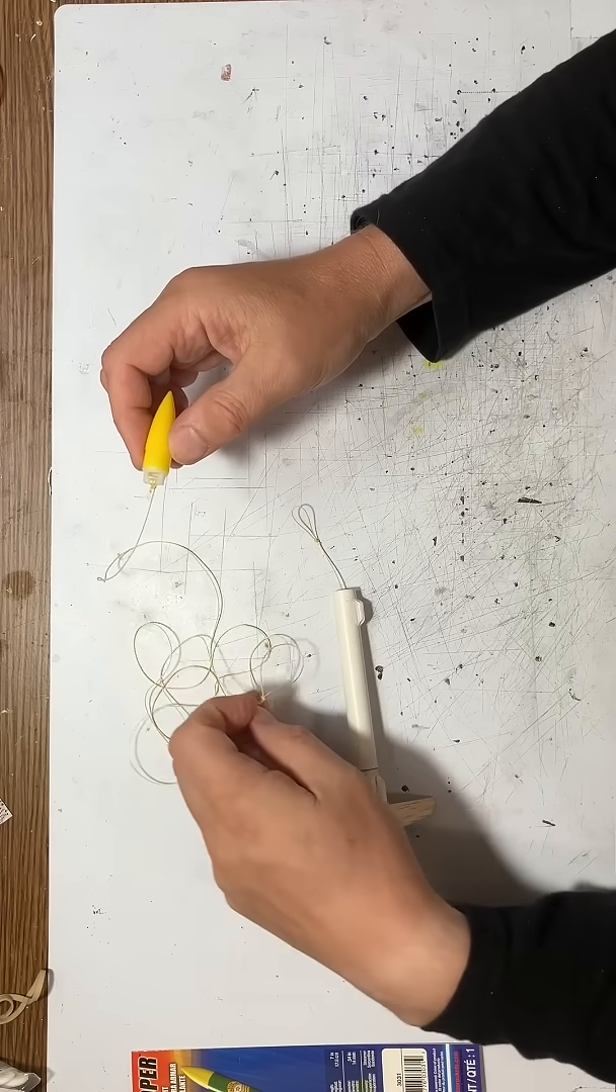But the recovery cord now has a large loop in the end like this the other end is tied to the nose cone.